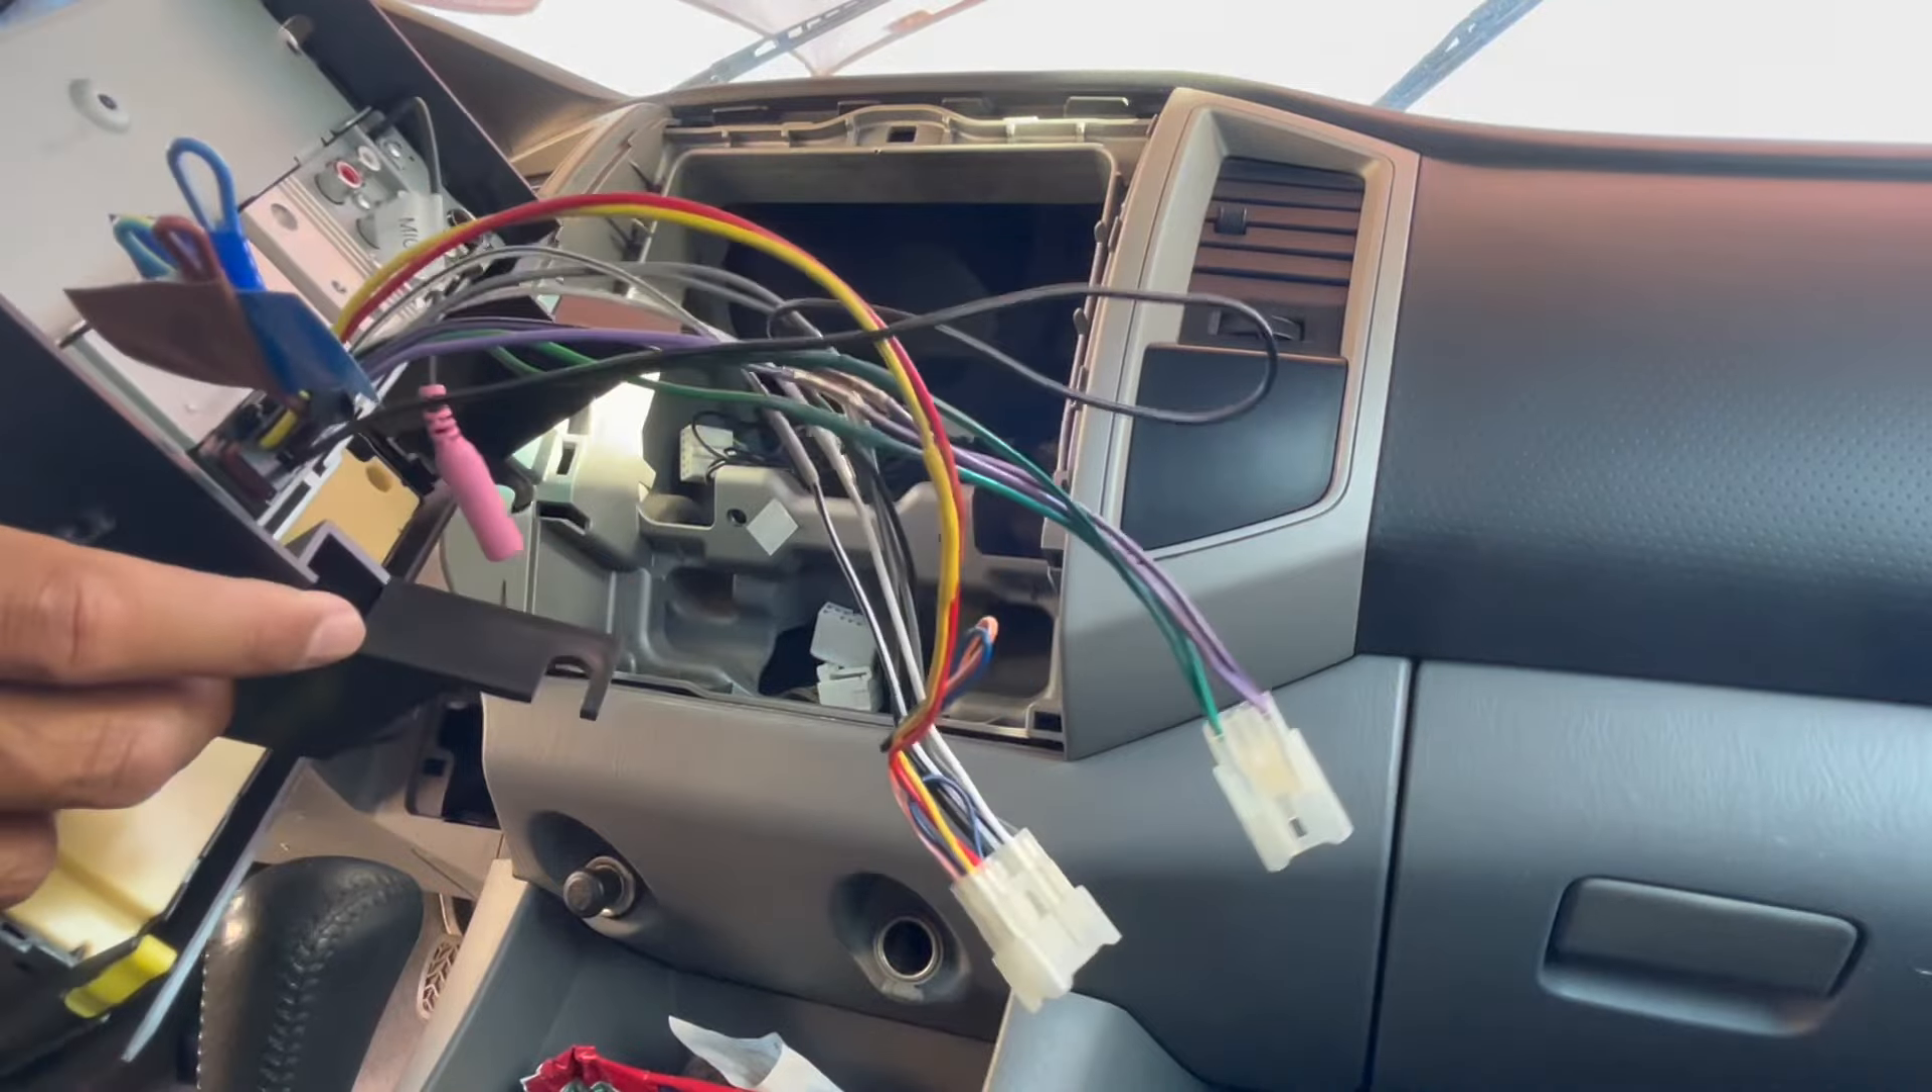Now we just gotta put the stereo back in. So let's hook it all back up.